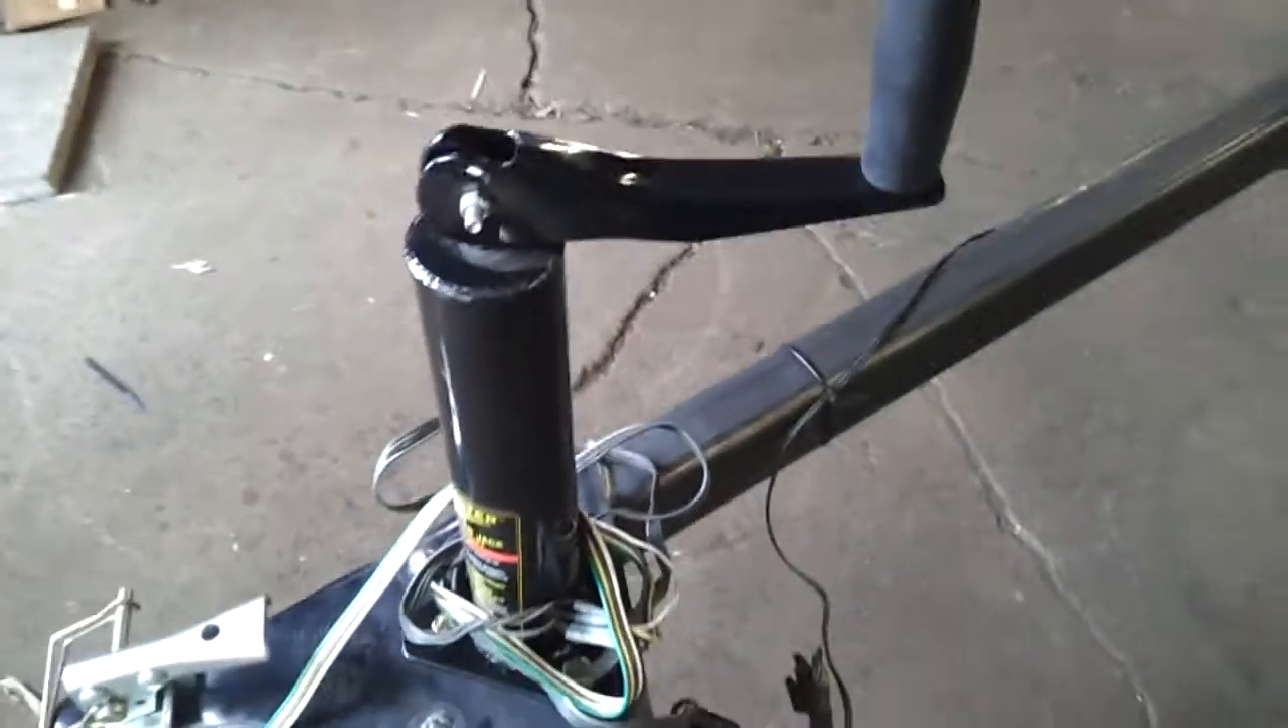Got the jack installed.